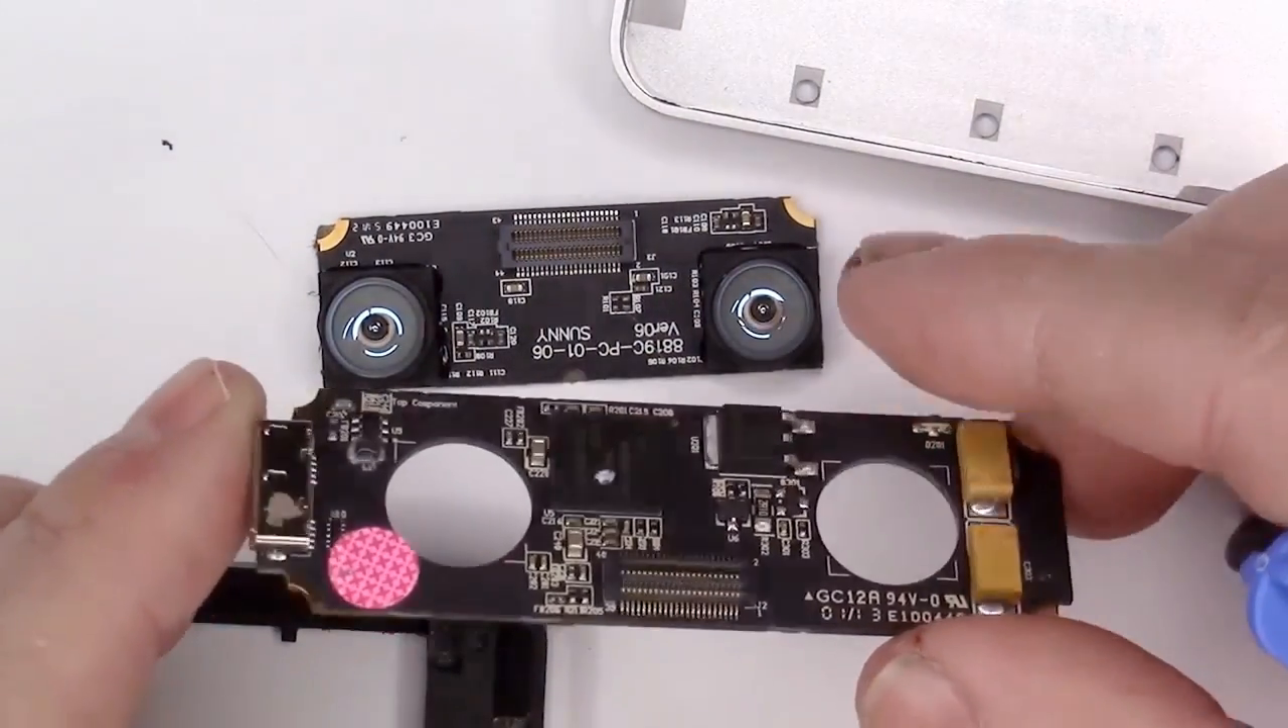Lift that circuit board free, and you have now completely disassembled the Leap Motion Controller.